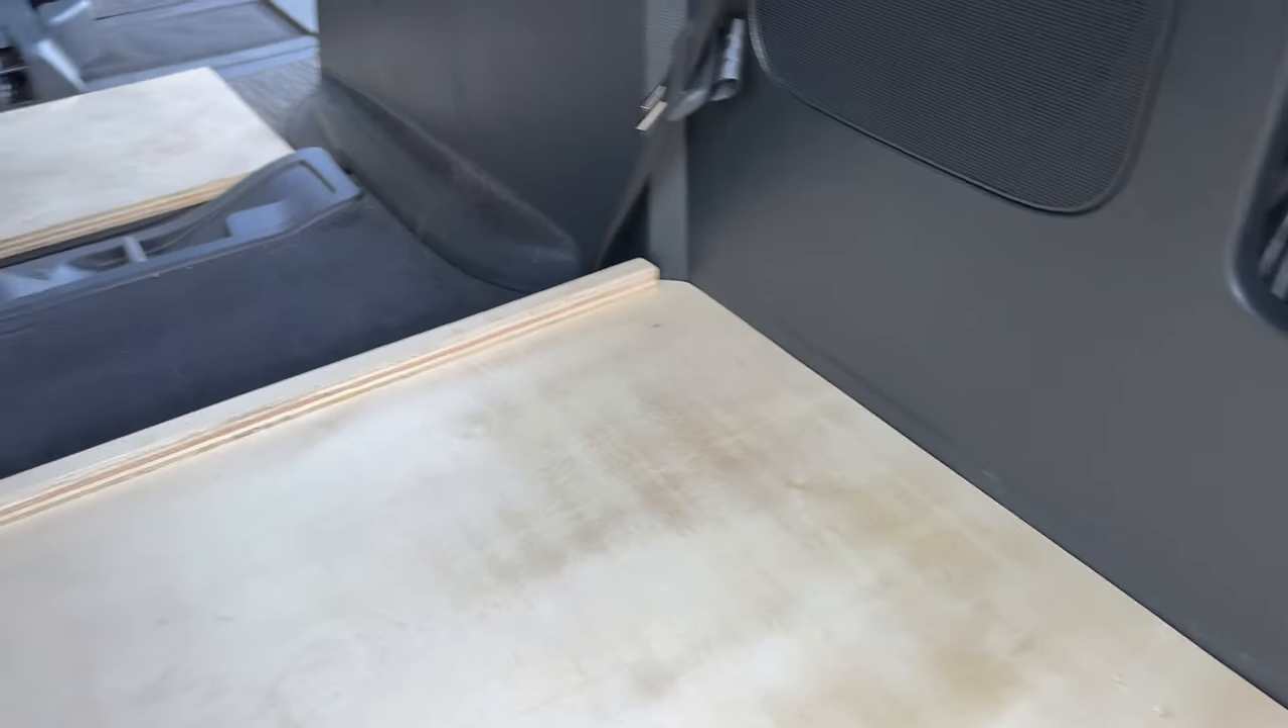I've got that piece of plywood laying flat now on the folded third row seats. You can see it fits perfectly real flush against the wall.